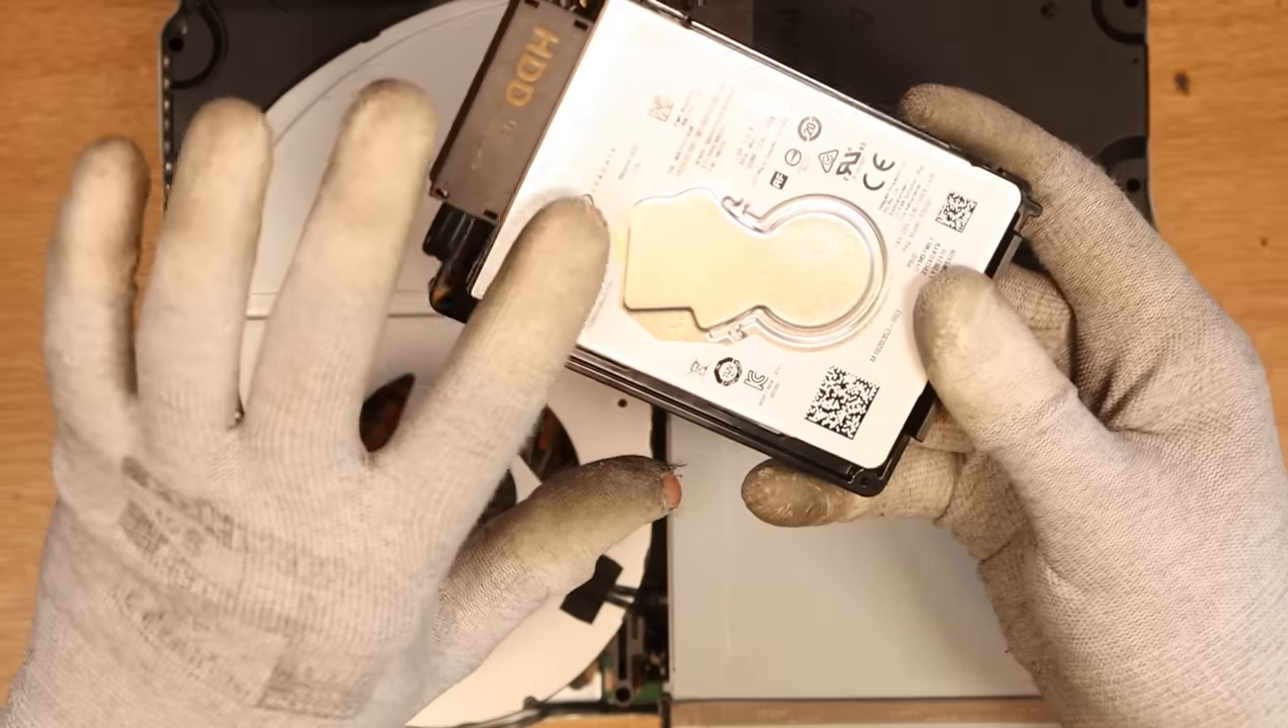I've just taken the hard drive caddy out of the console because I do just want to quickly run over this and make sure that the hard drive is okay.